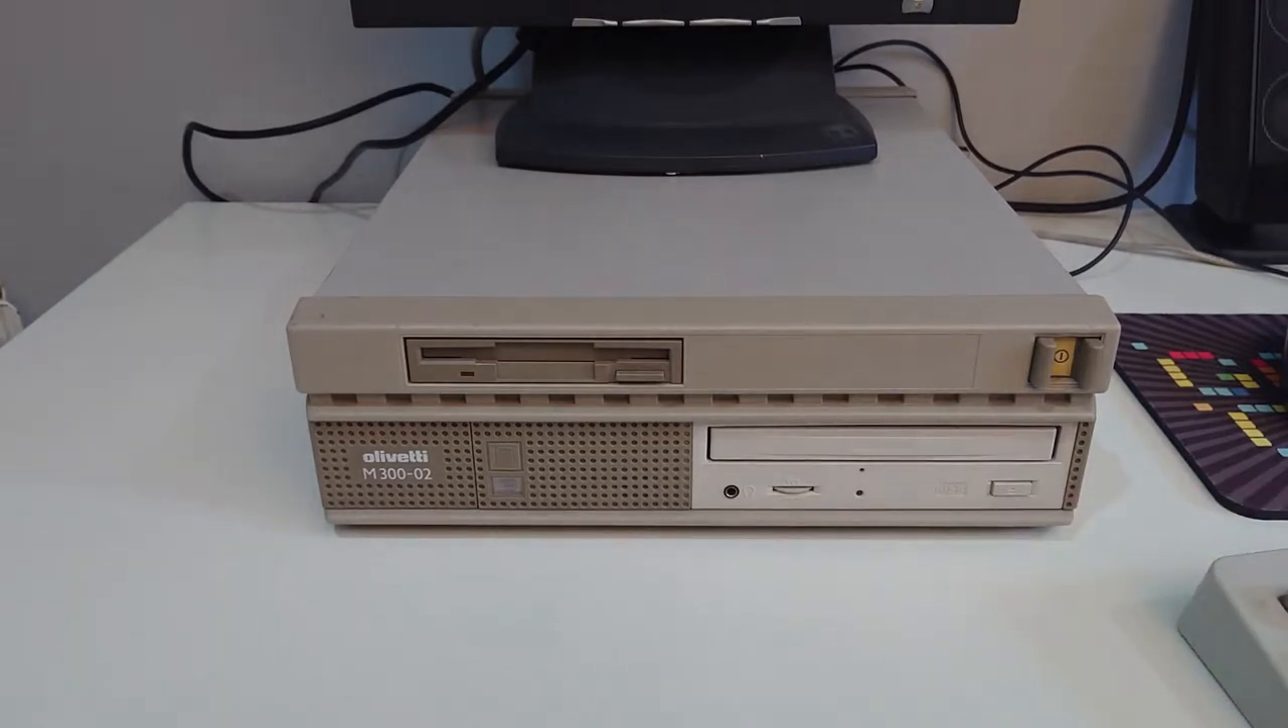It doesn't look too bad with the CD drive installed.